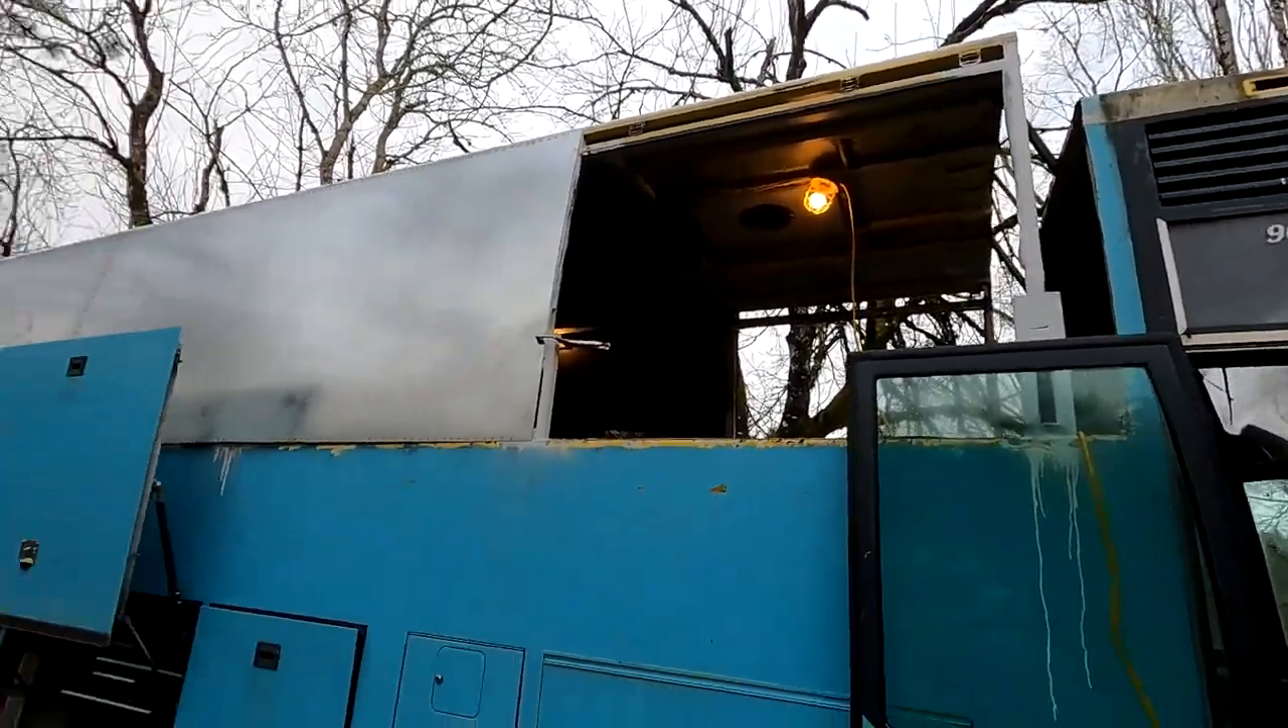But you can see that since the roof raise we have started re-skinning the bus and we are almost finished re-skinning.